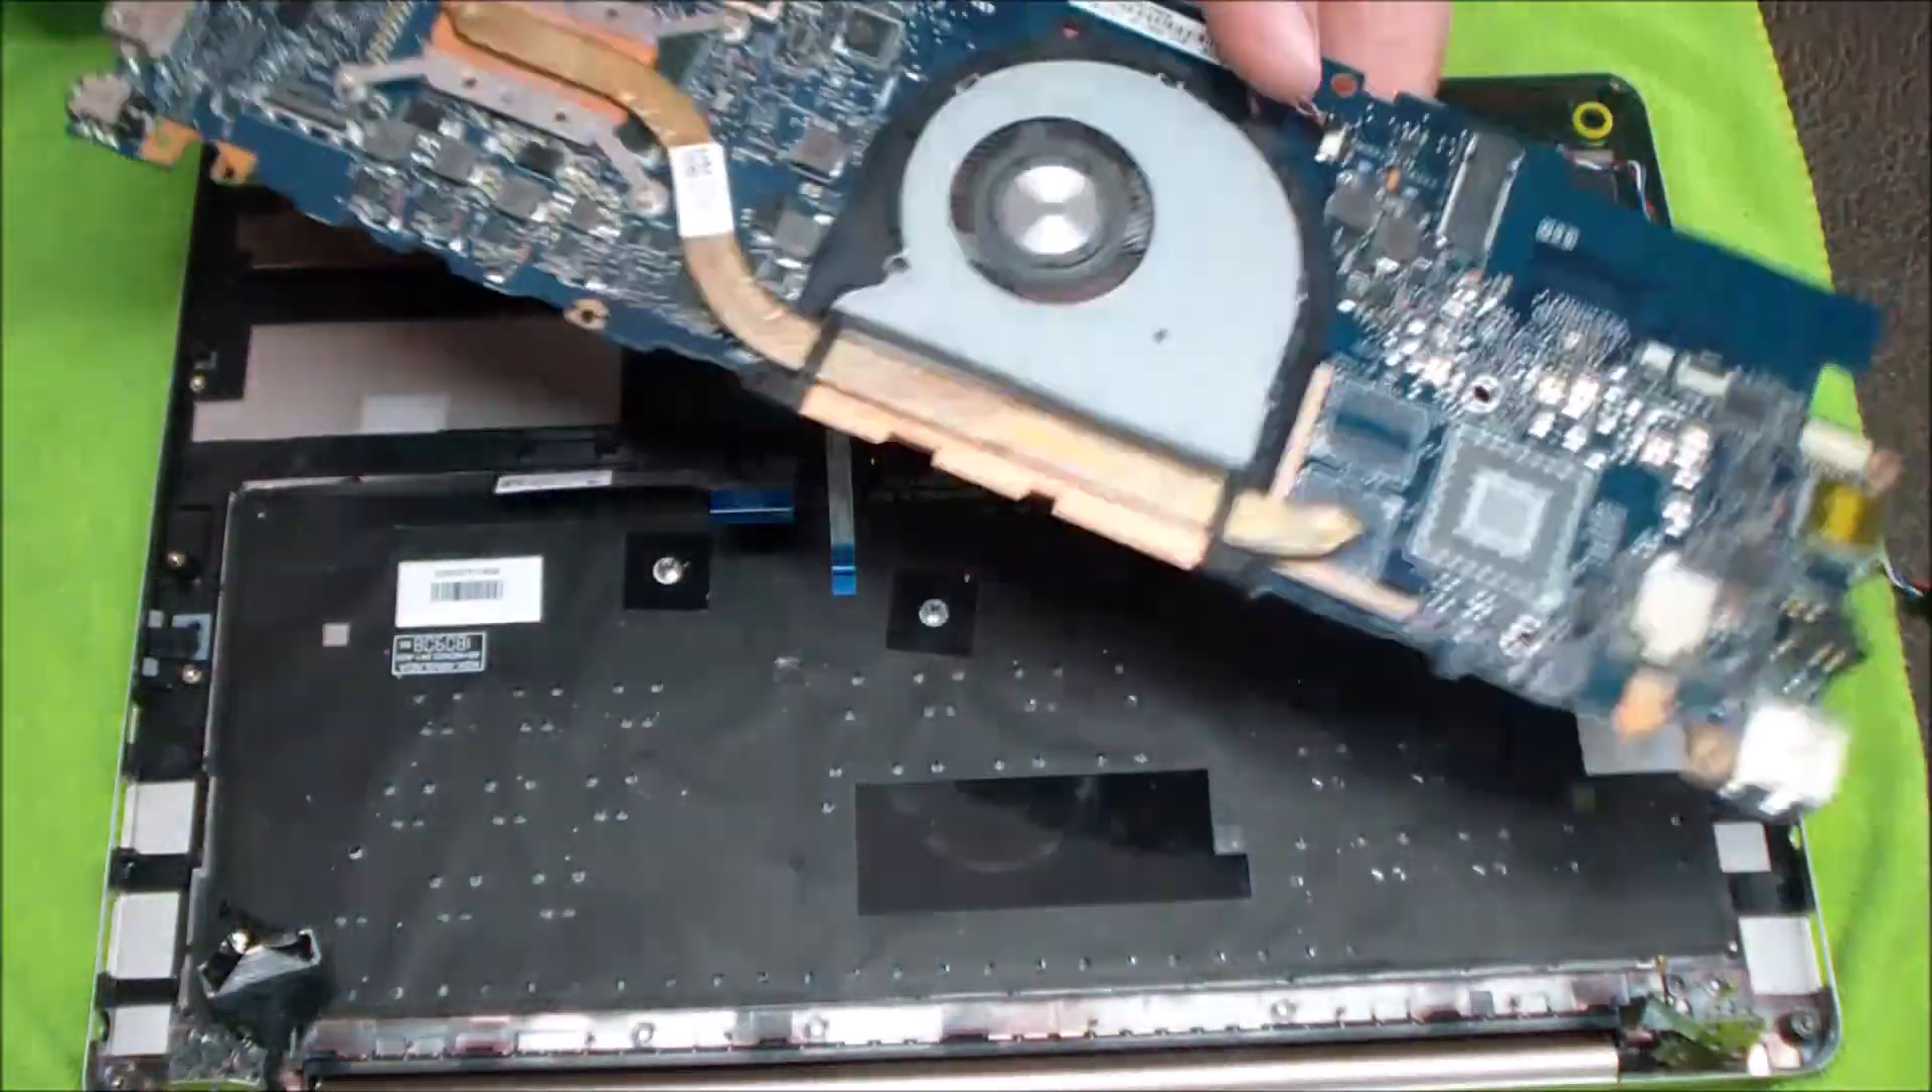So now that those fan screws are removed, the motherboard can come all the way out, and you don't need to necessarily remove the heat sink.